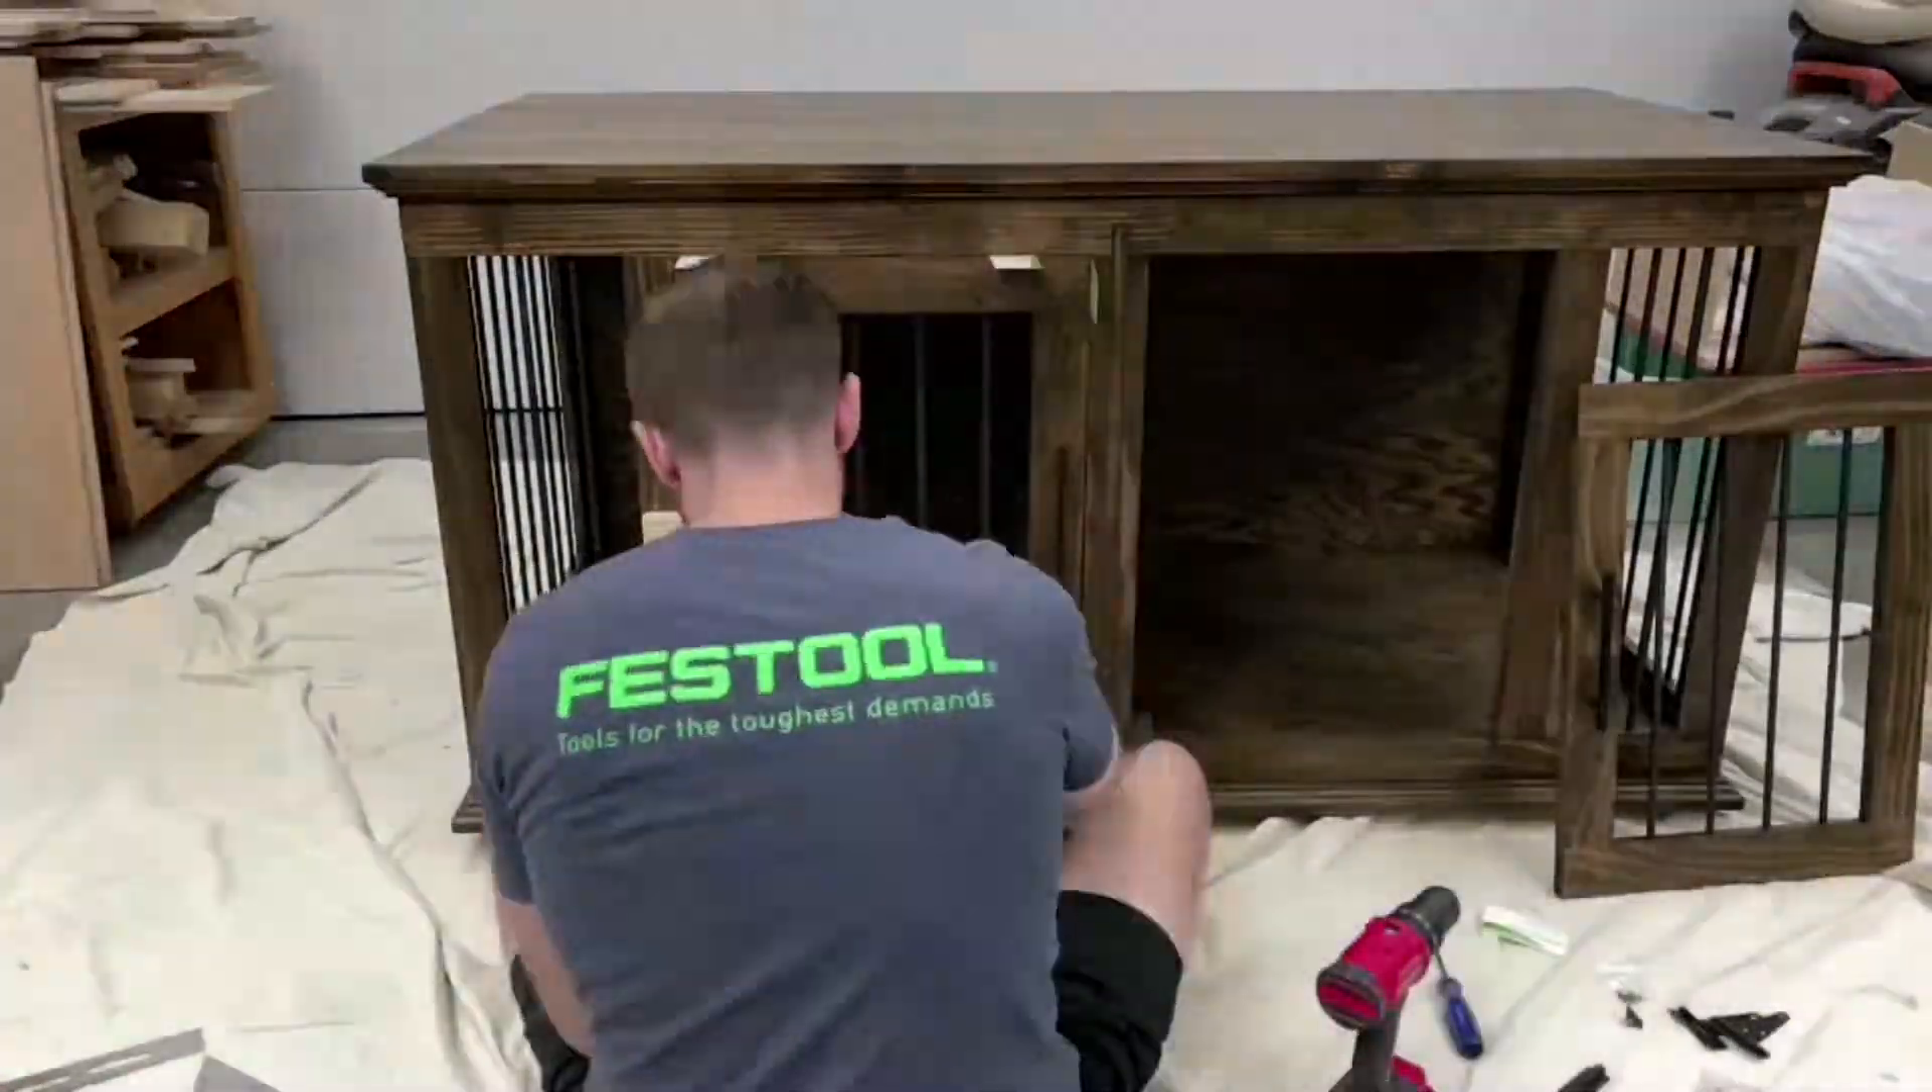You can see I already put all the metal poles in there.